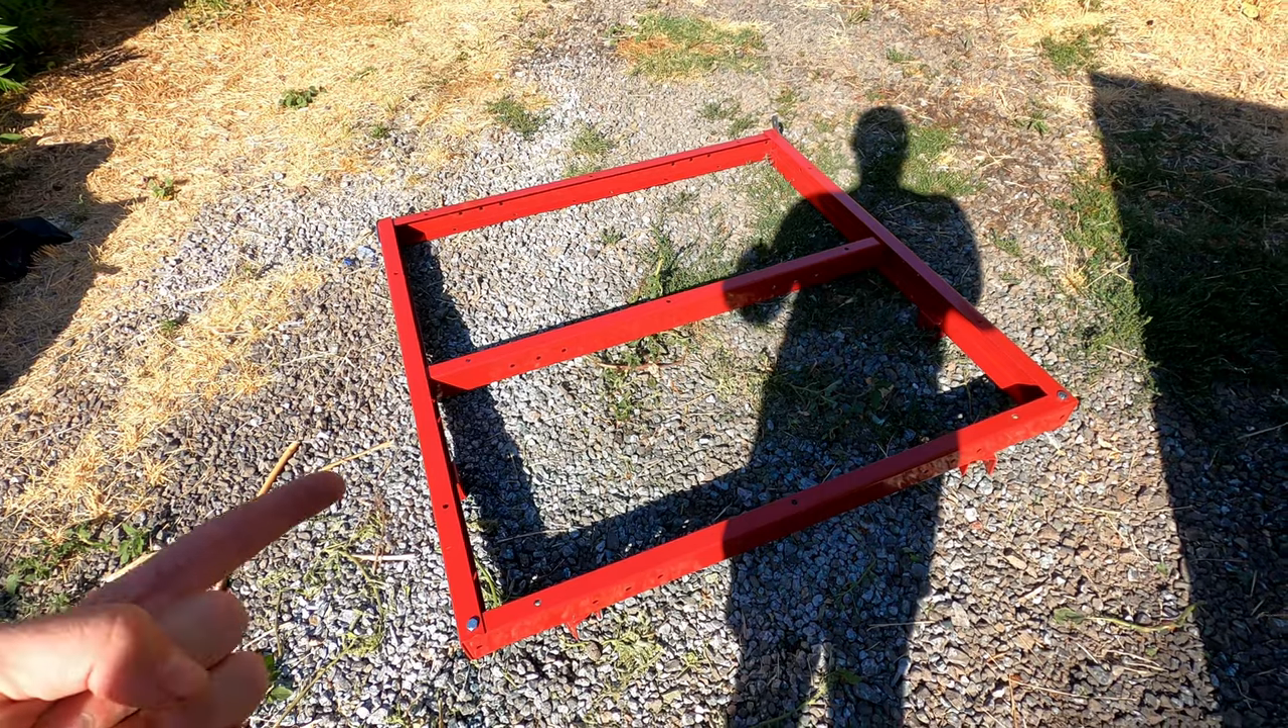Well, I've got the first section put together.